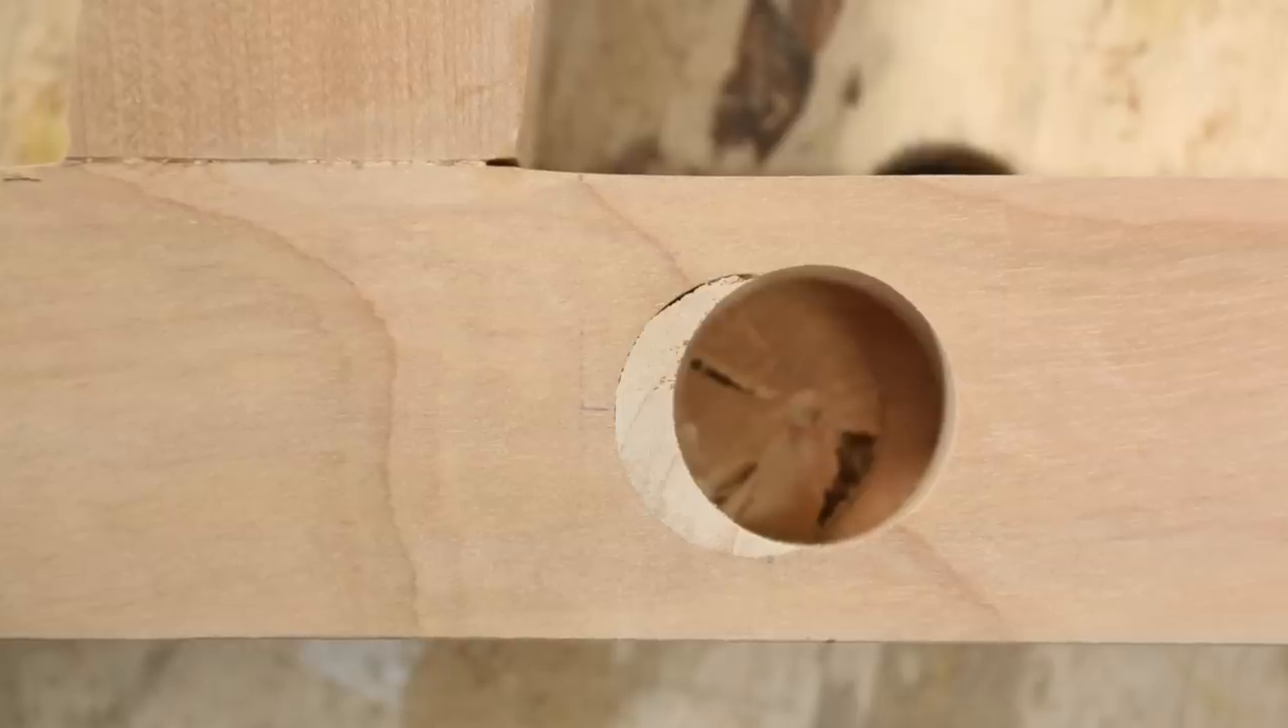I have no idea how I managed to do it, but you can see how far off my holes were.